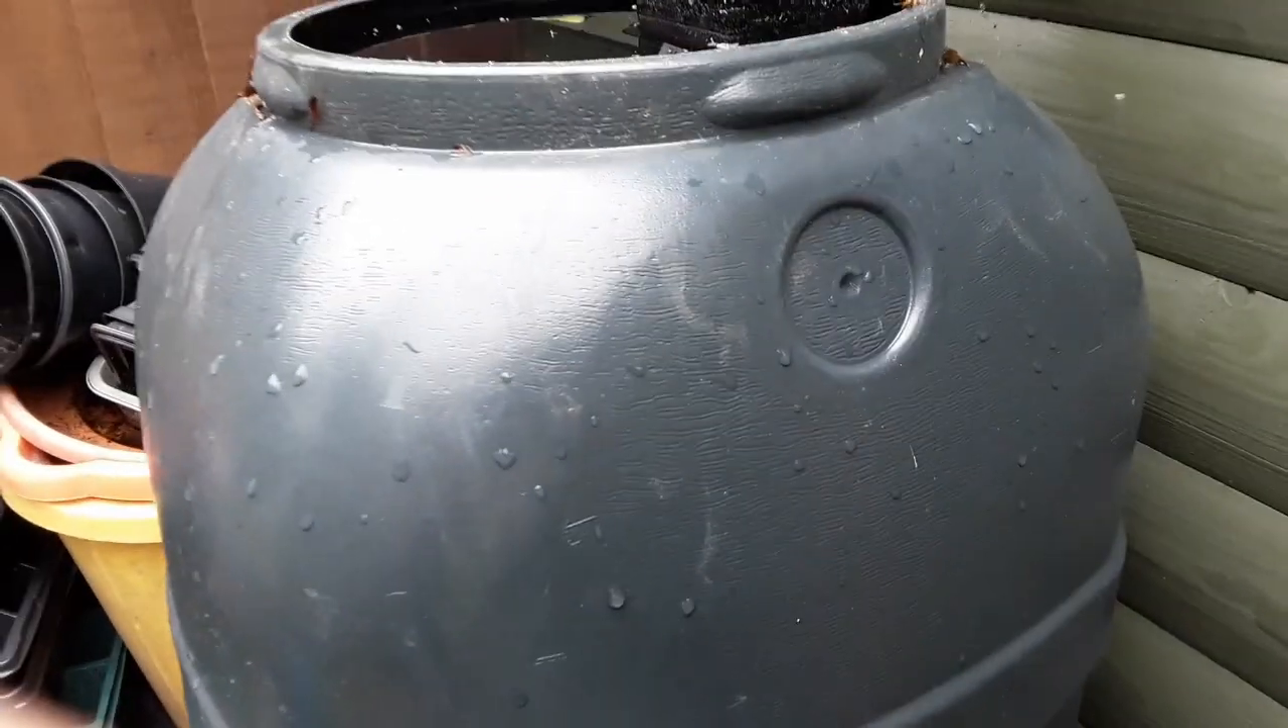The butt itself has got an outlet boss ready just to be drilled out for an overflow.